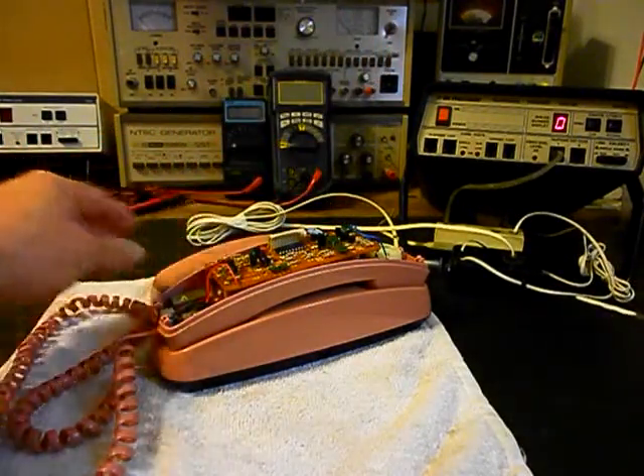Now we have the cover for the handset removed so we're going to set that to the side and I'm going to go ahead and give you a look at this unit.